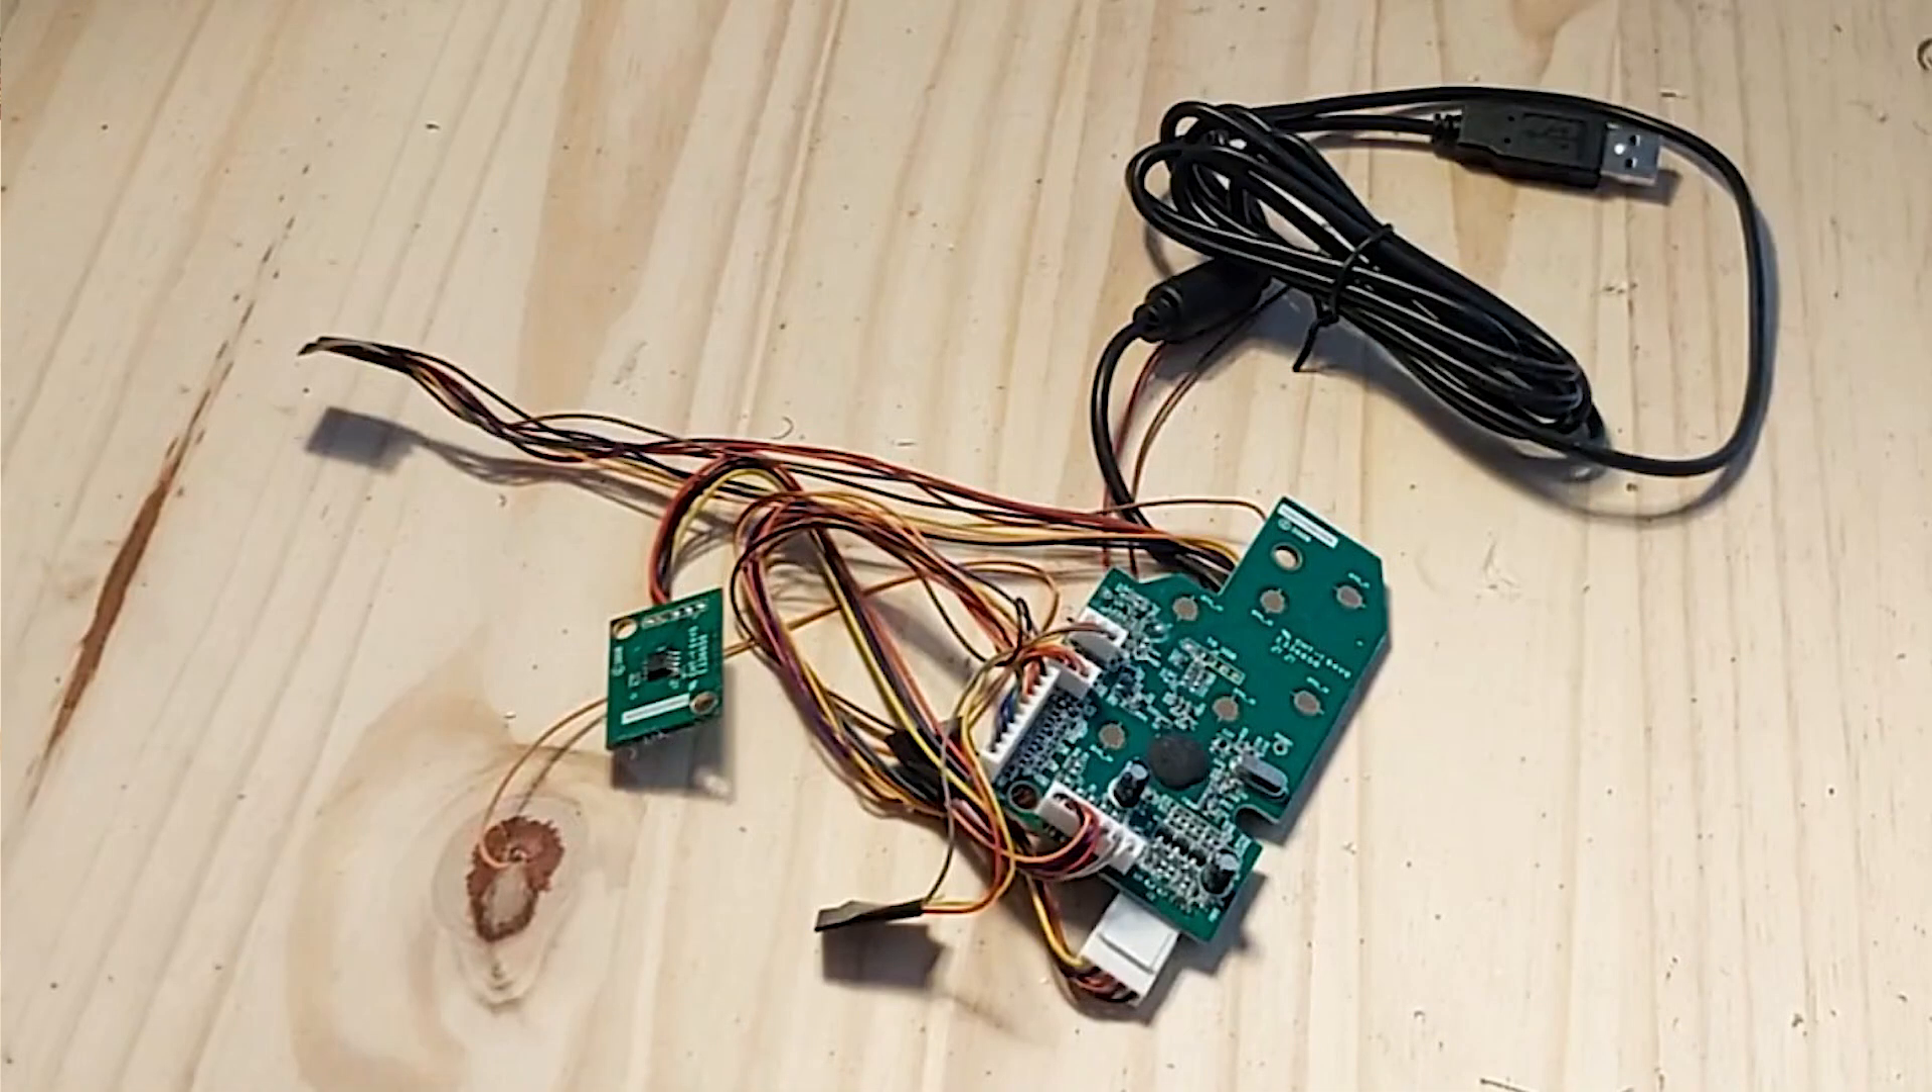At this point, we have disassembled two items, and you should have the disembodied brains of the joystick with the USB cable still attached.